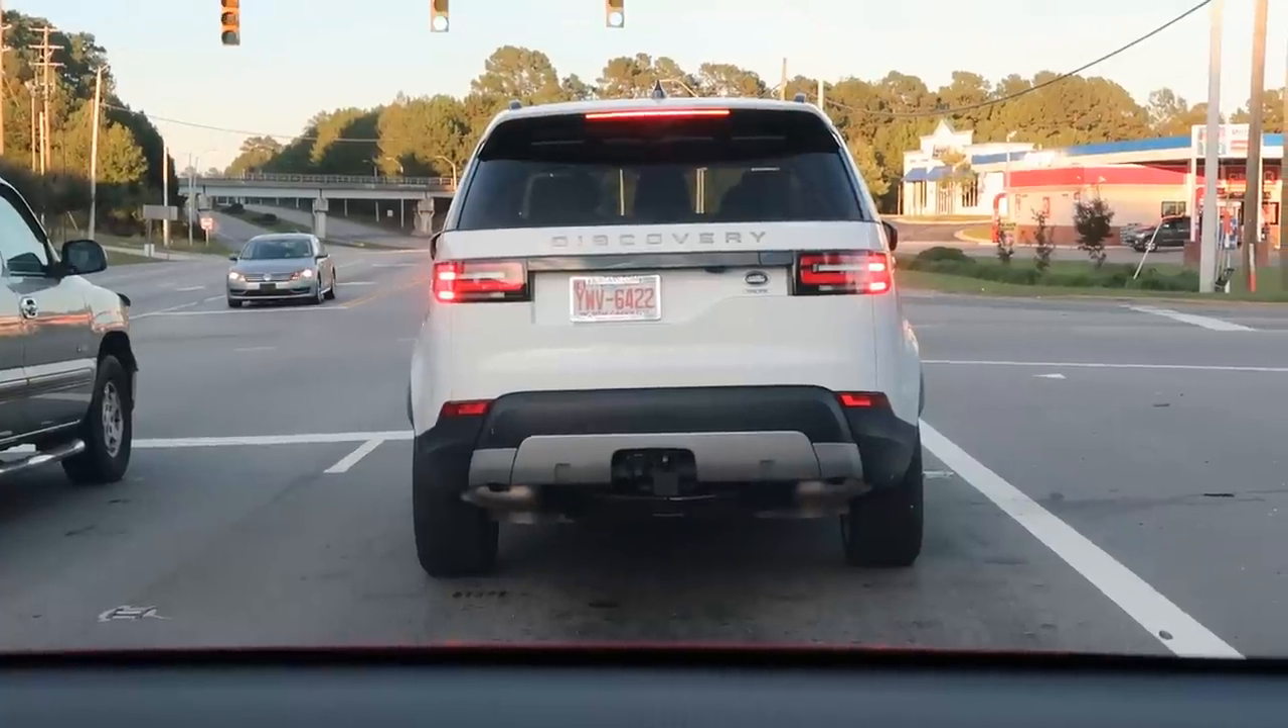Don was noting that the uh you know license plate is off center.